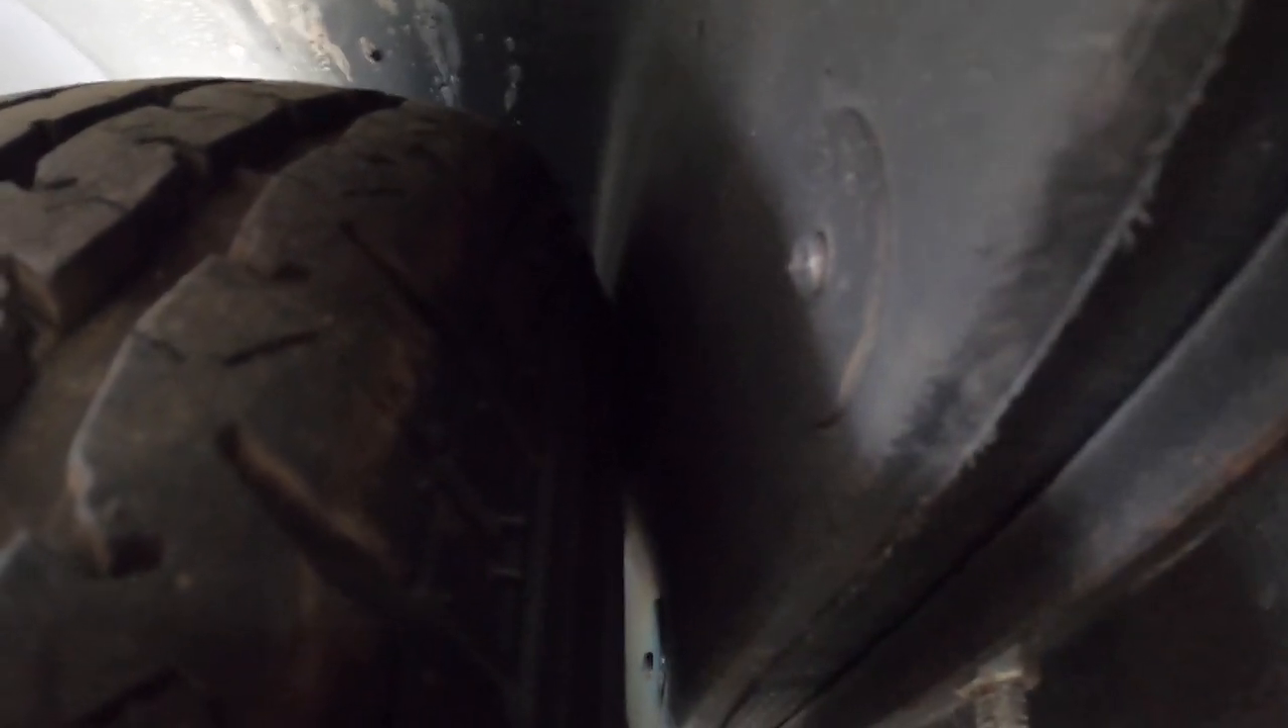My wheel is almost, it's like an eighth of an inch, almost in direct contact with my wheel well.